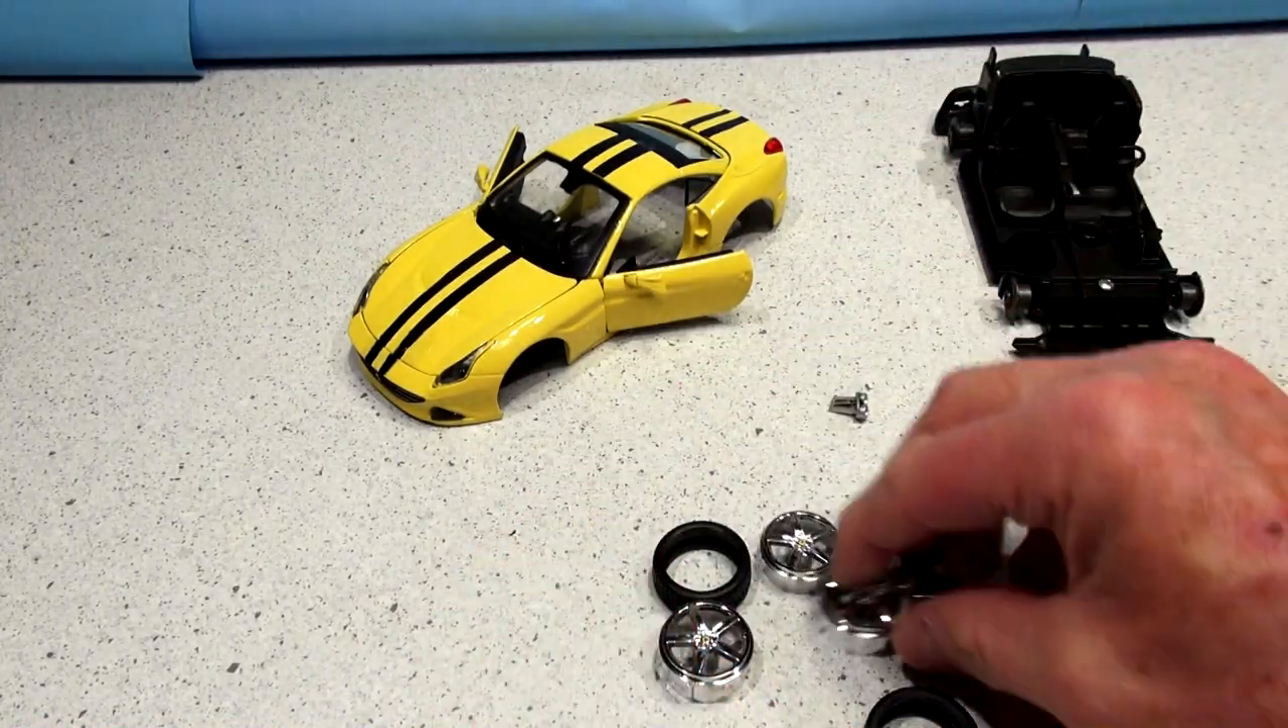Okay there's the four wheels off.